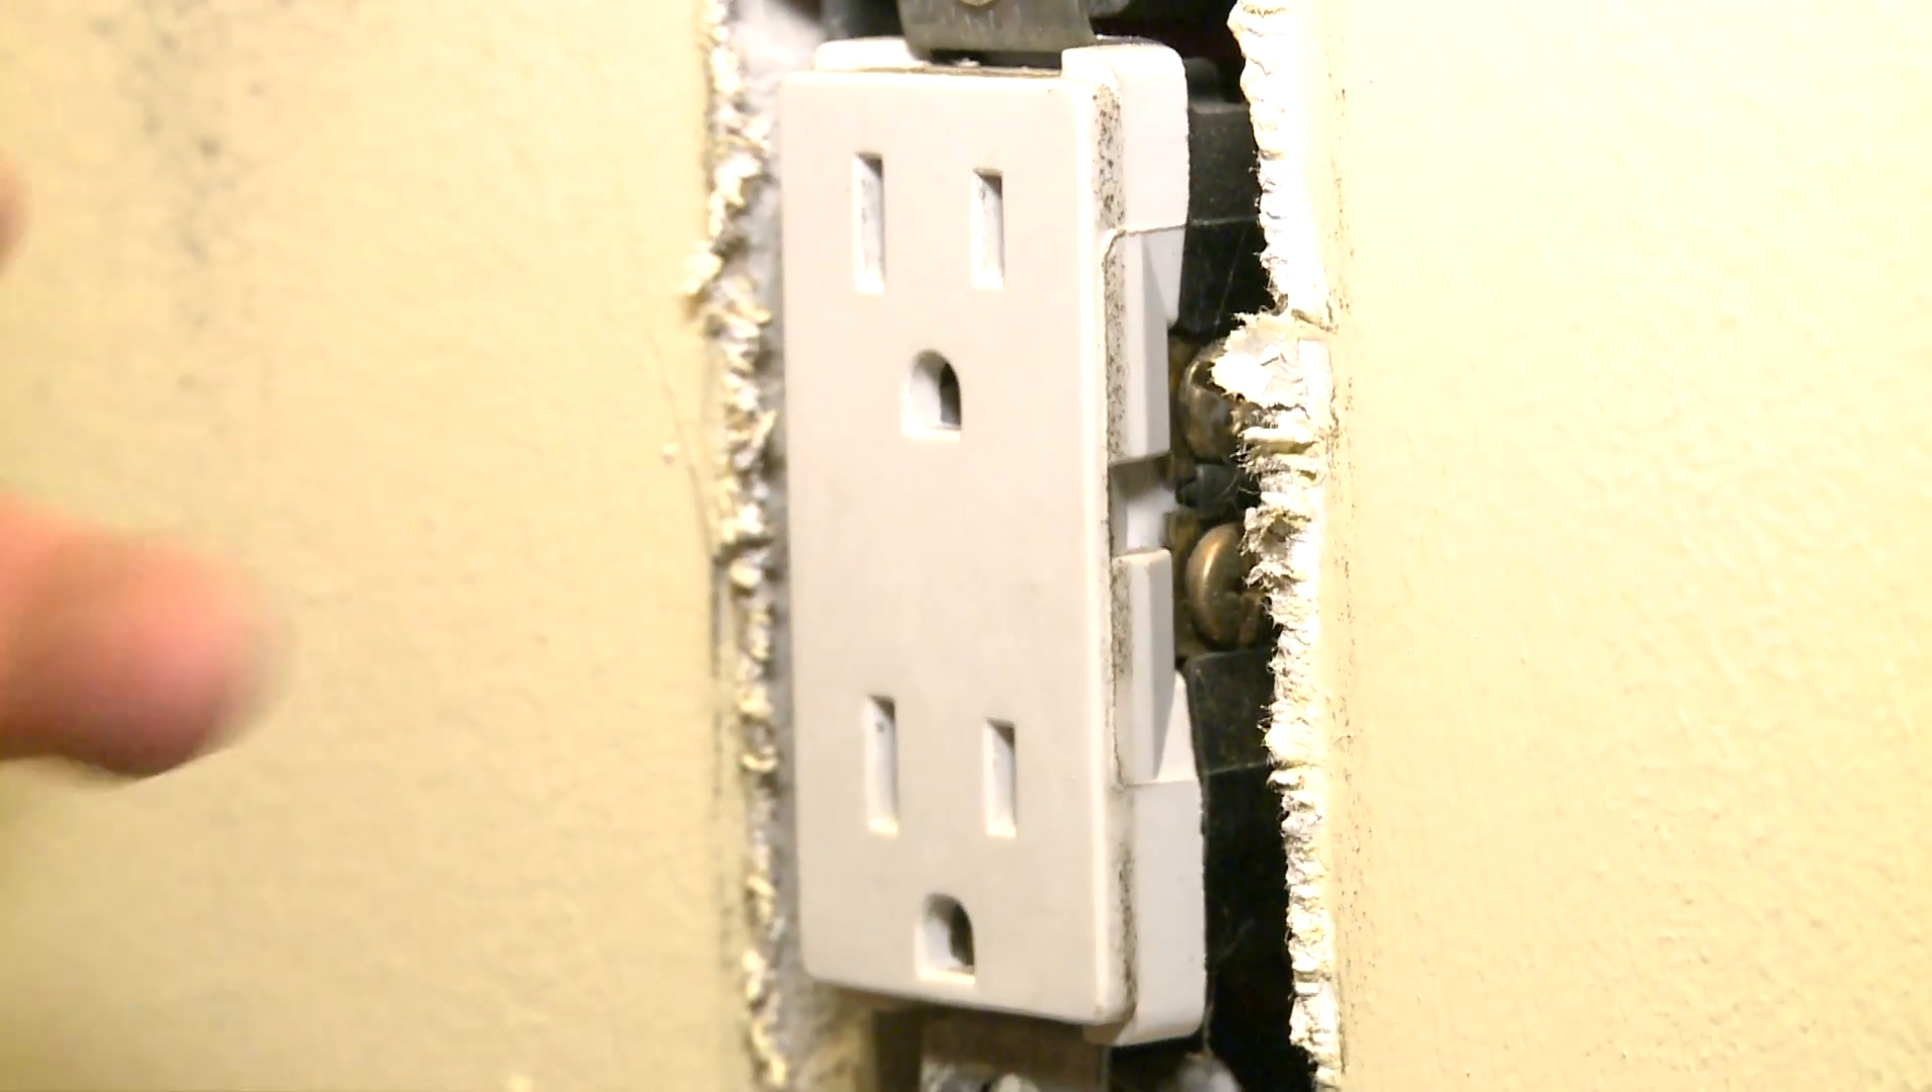First of all, we see a gap here between the drywall and the box. A lot of air is coming through this gap.